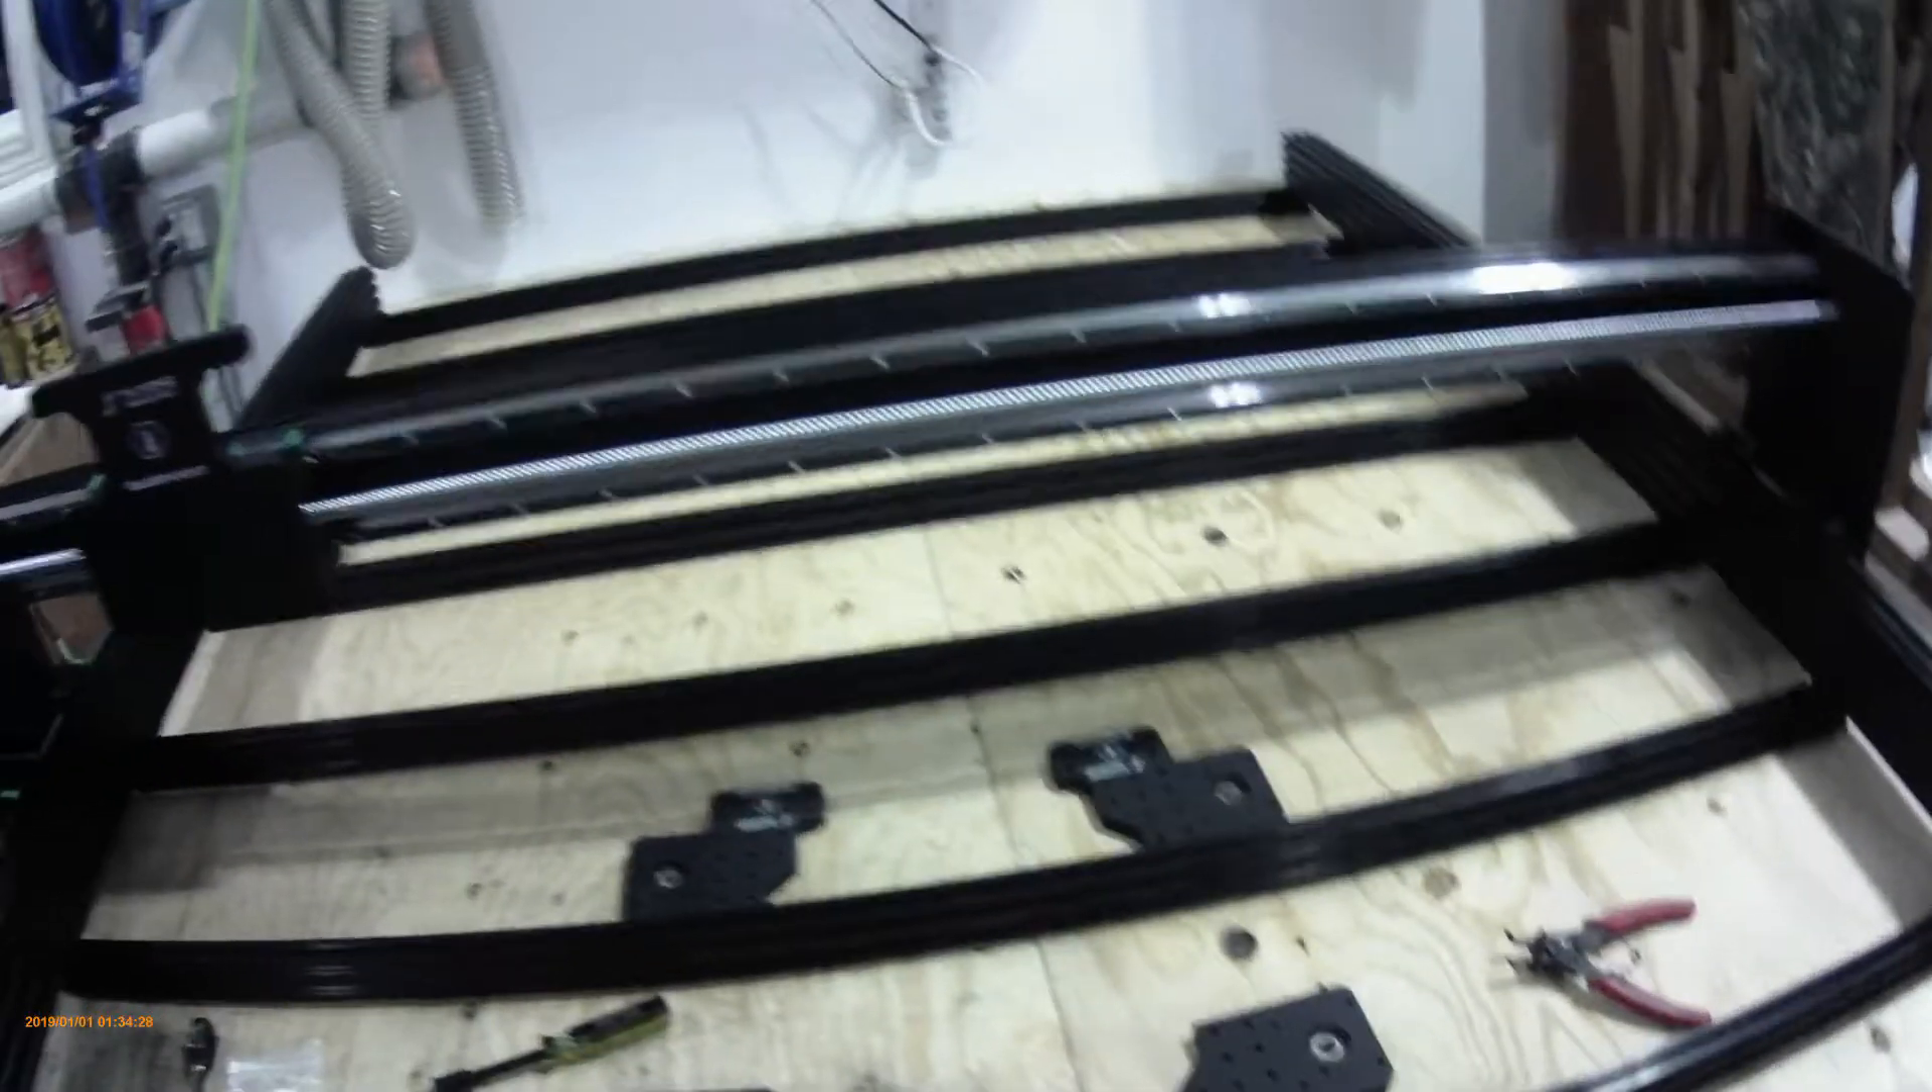After you get all your cross members in this is what it should look like.